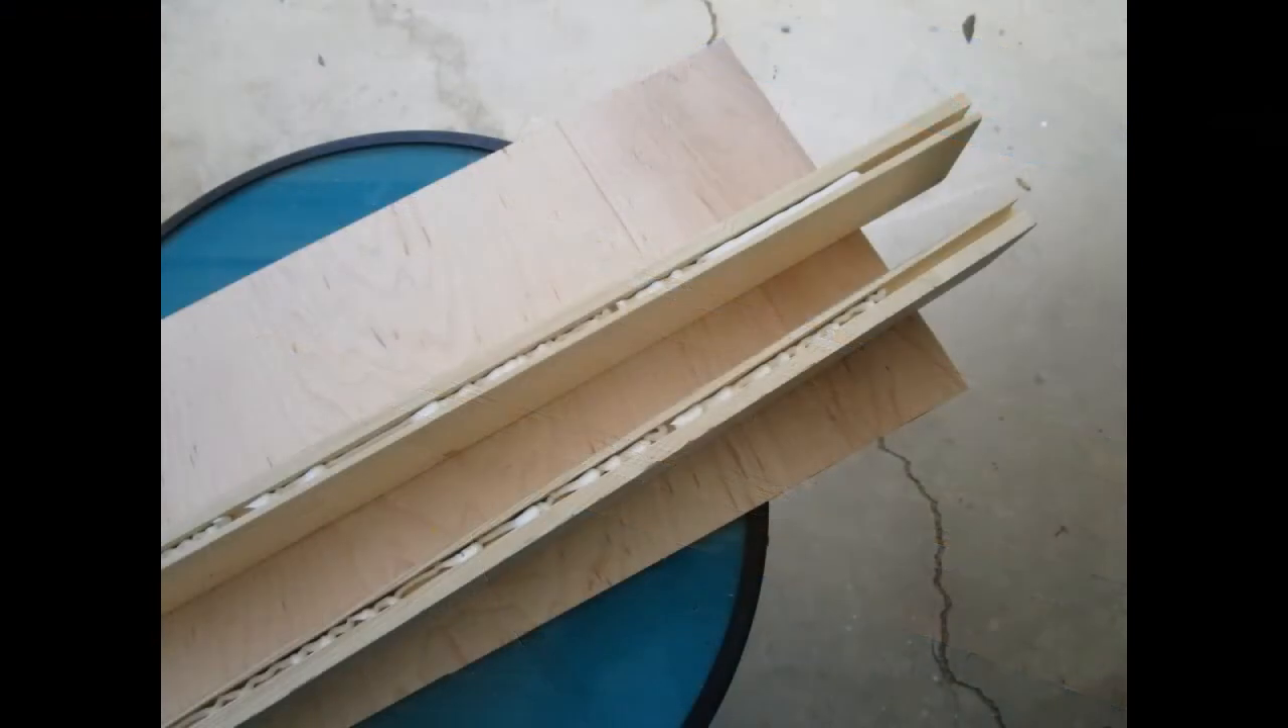You can see I've got a lot of wood glue in the notches.